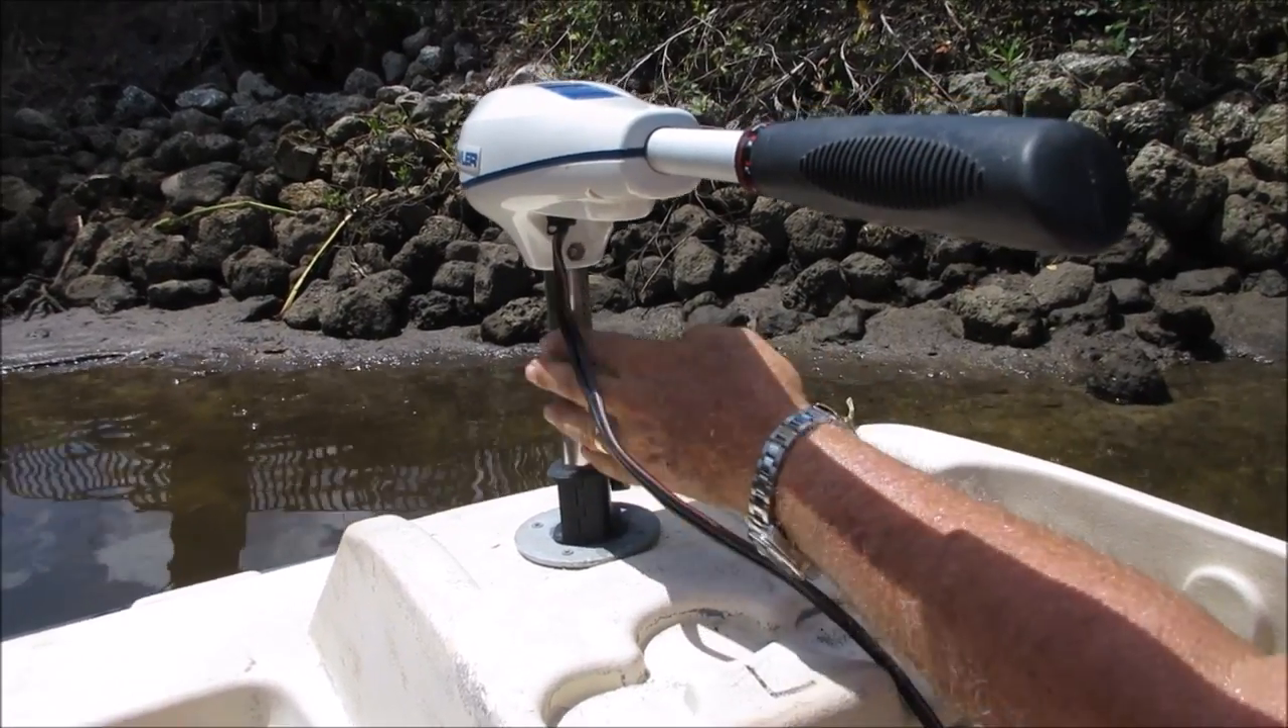And now we've got this trolling motor mounted in the front and we're ready to go.